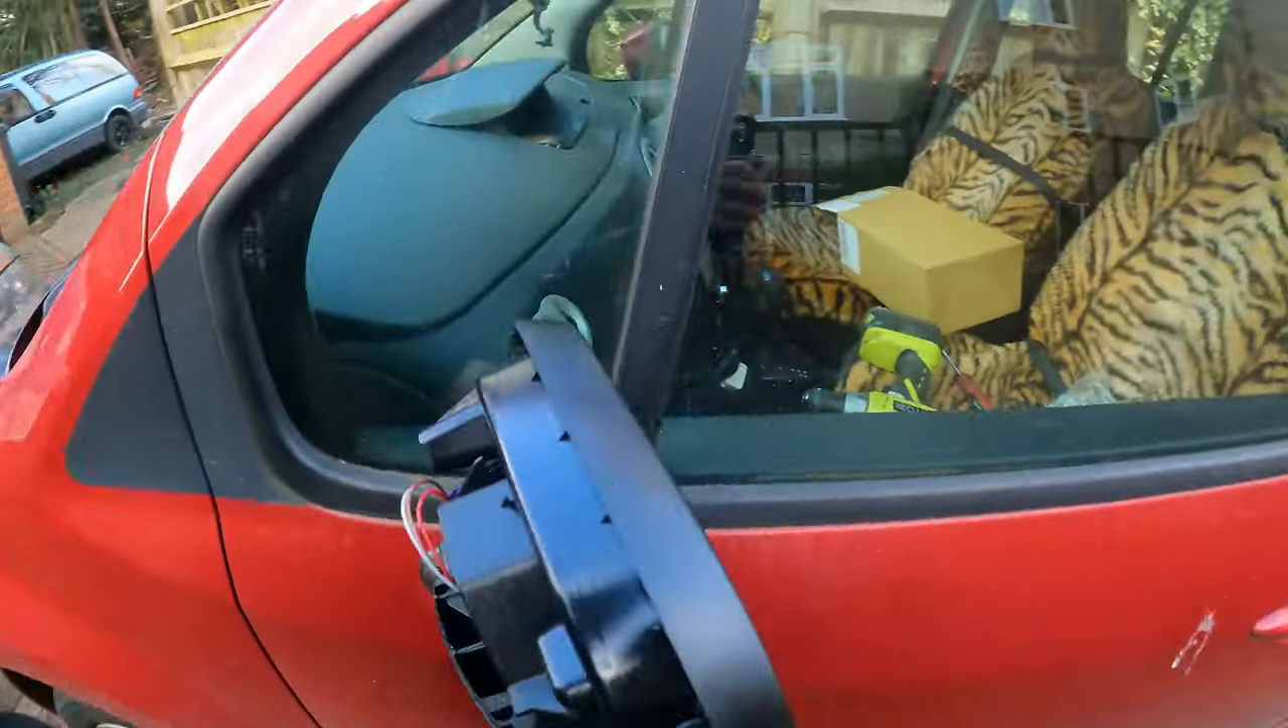All right looking much better already but we still have the cover to put back on.